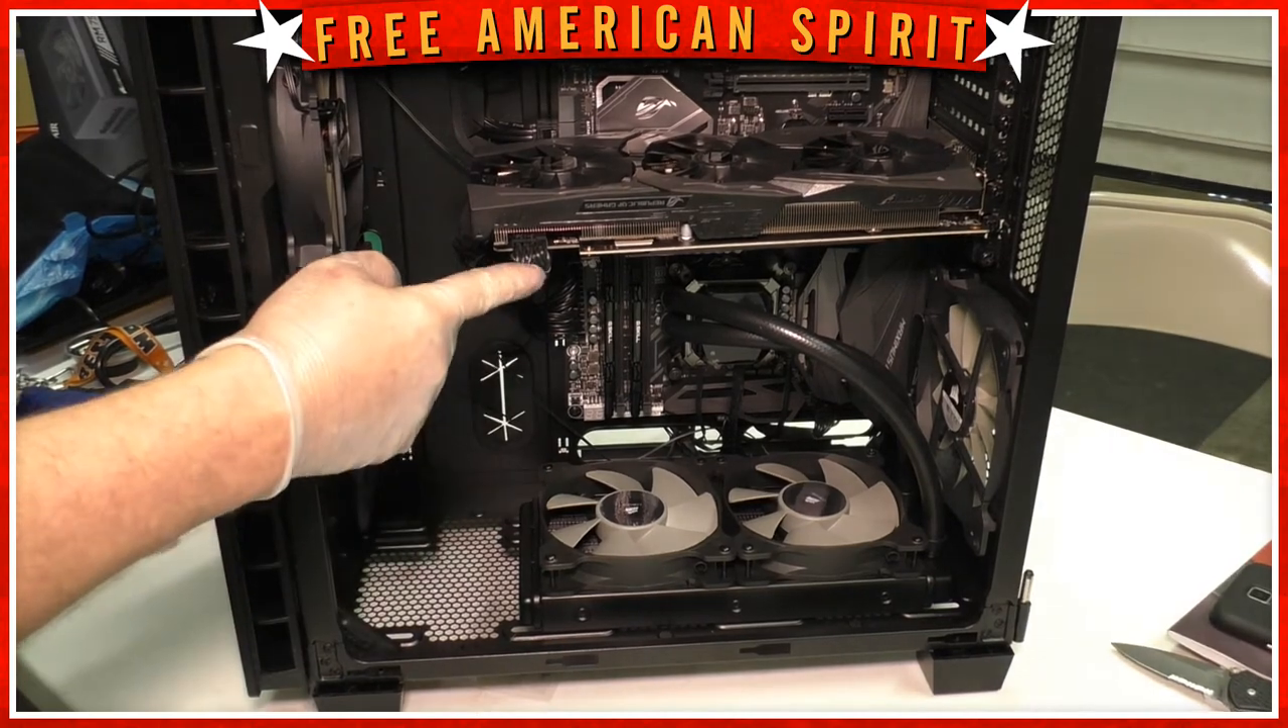Now my card is installed. I've gone through and checked the different connections.